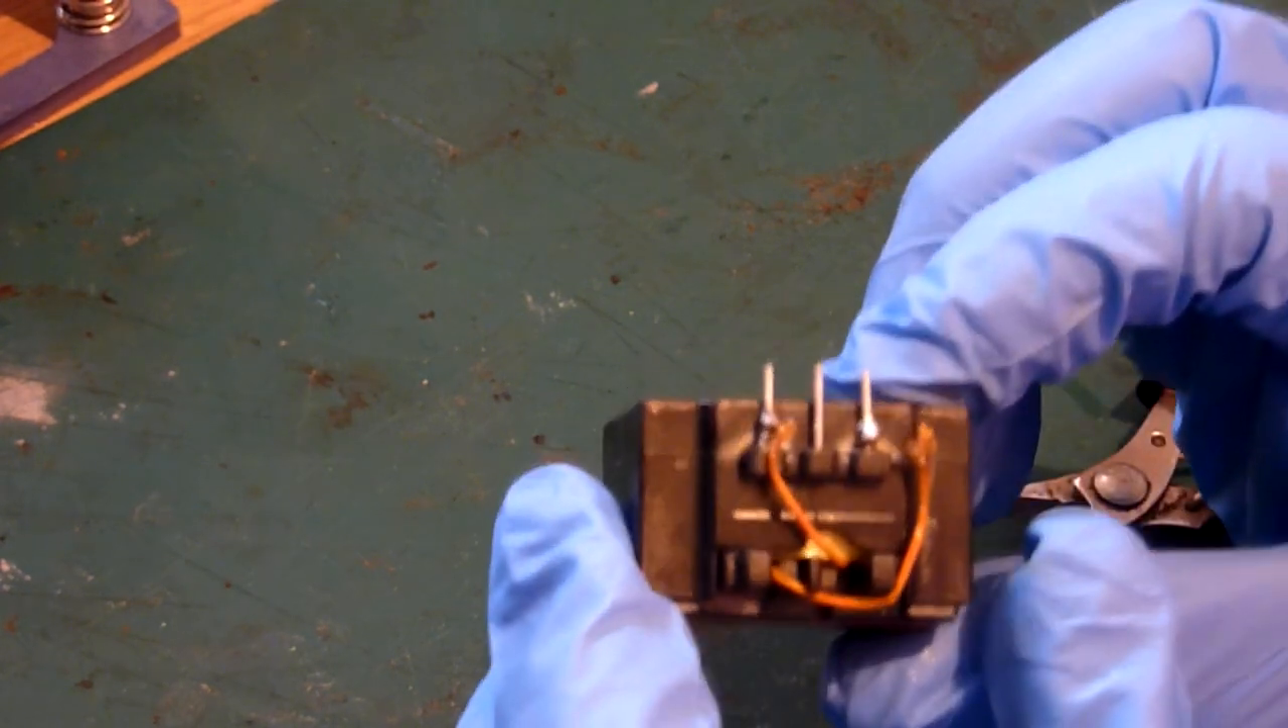So, three pins now are back in place.